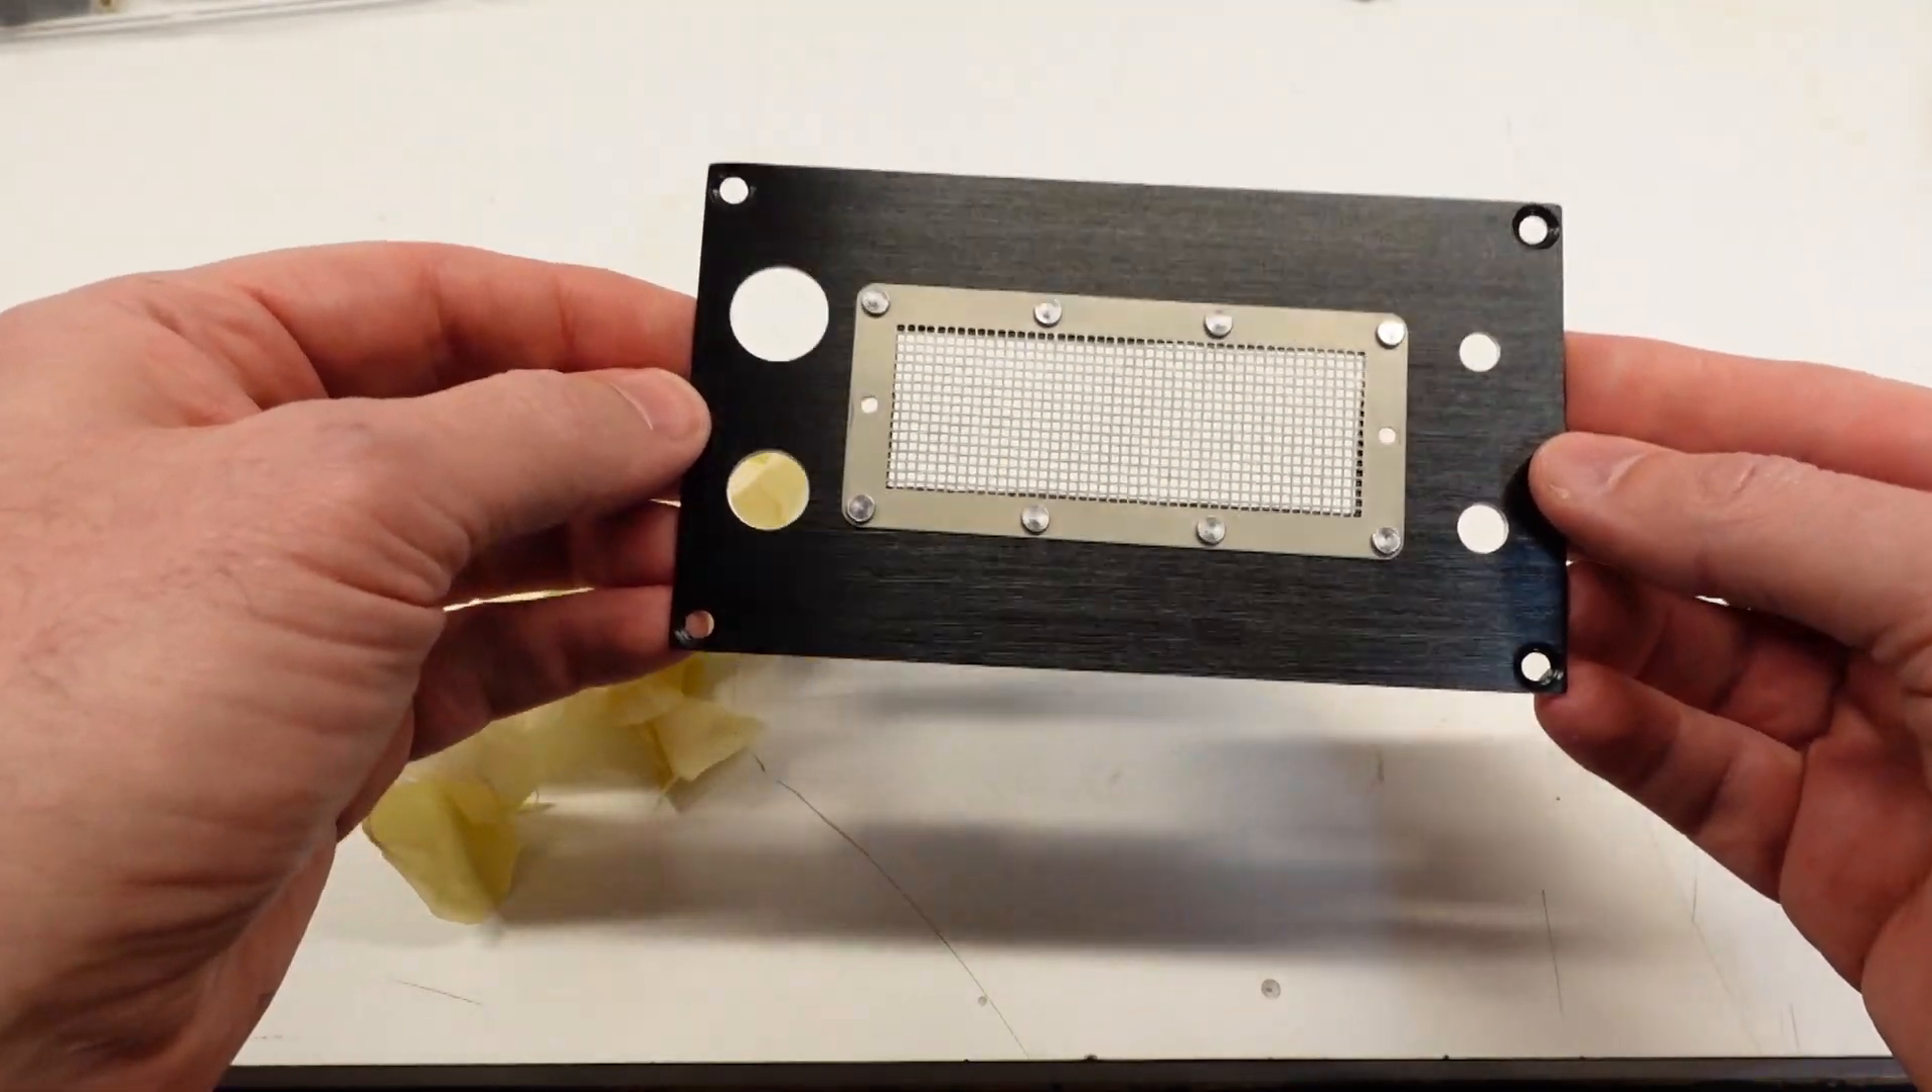I did not use rivets in the middle holes on either side. Now that's where I'm going to use screws to hold the speaker mounting bracket in place.